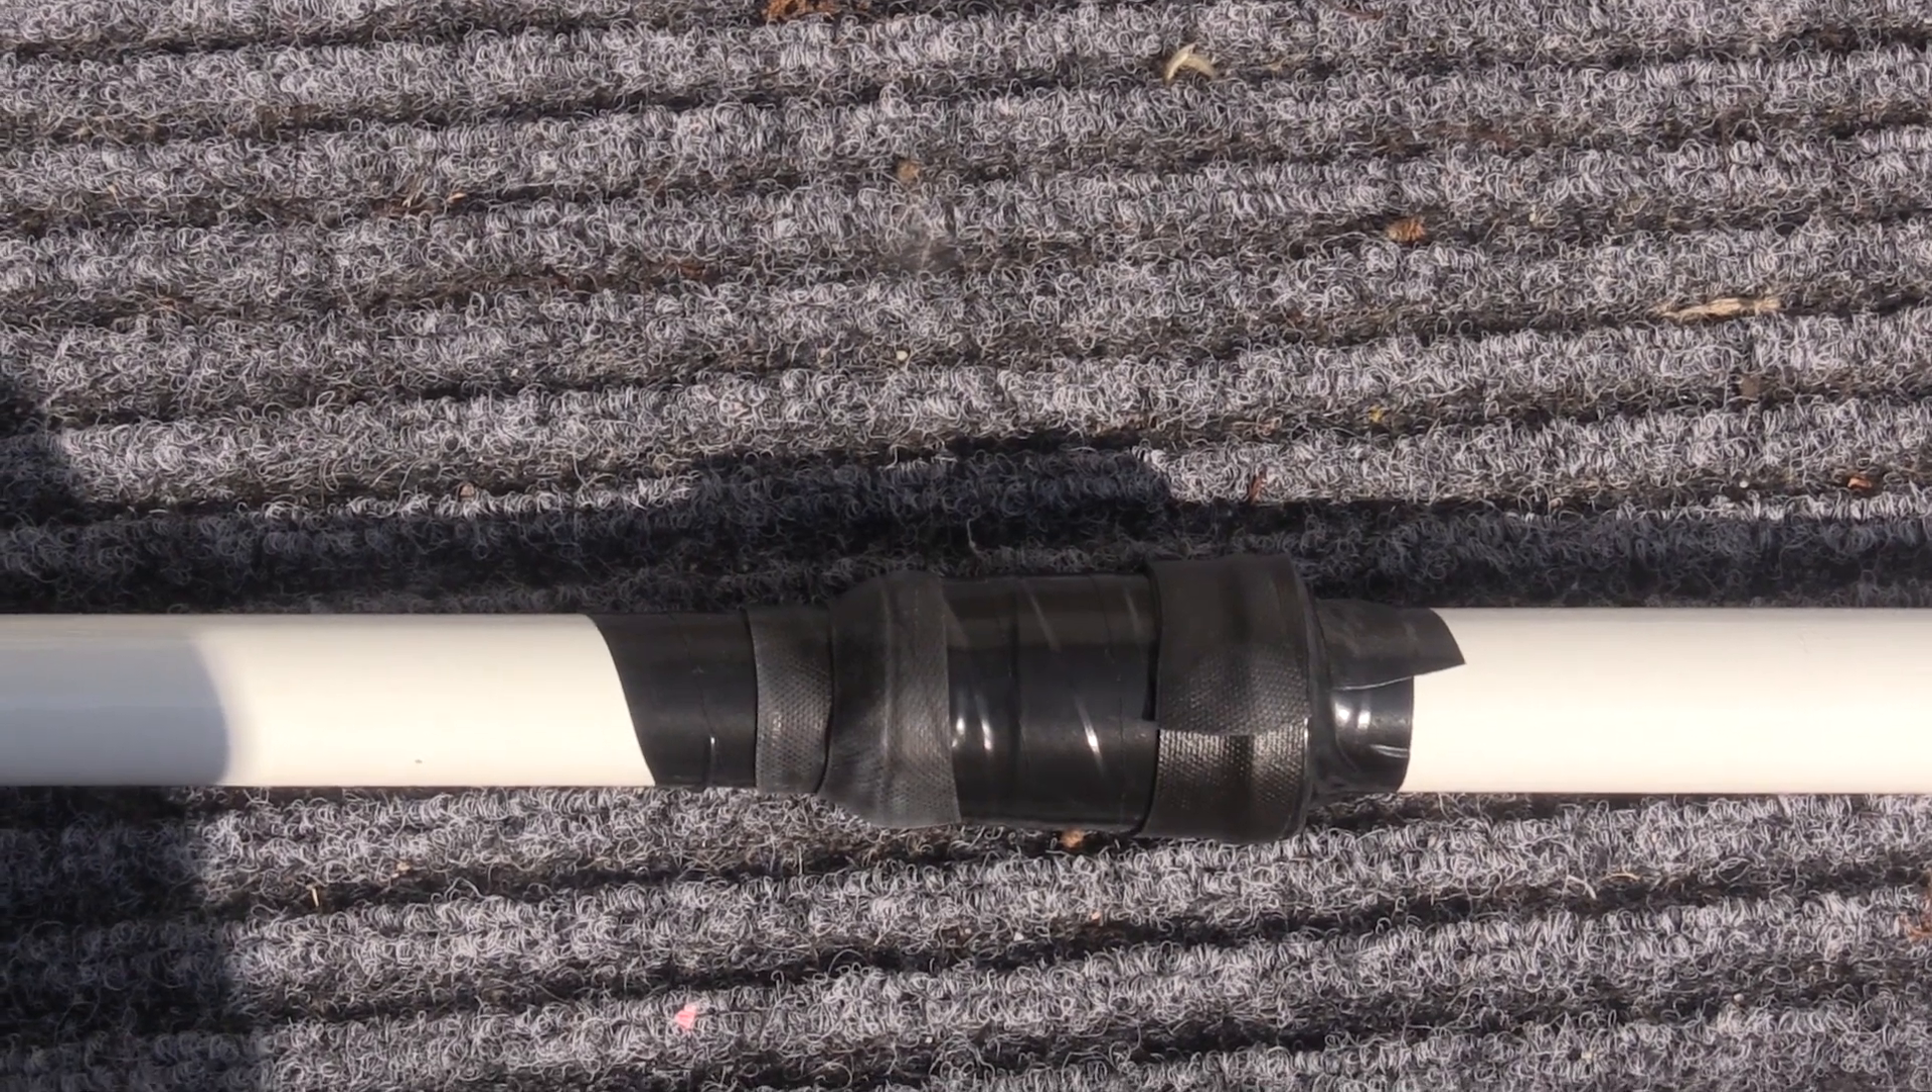As an added protection at the joints where the top, center, and lower sections screw together, I went ahead and sealed them off with electrical tape.